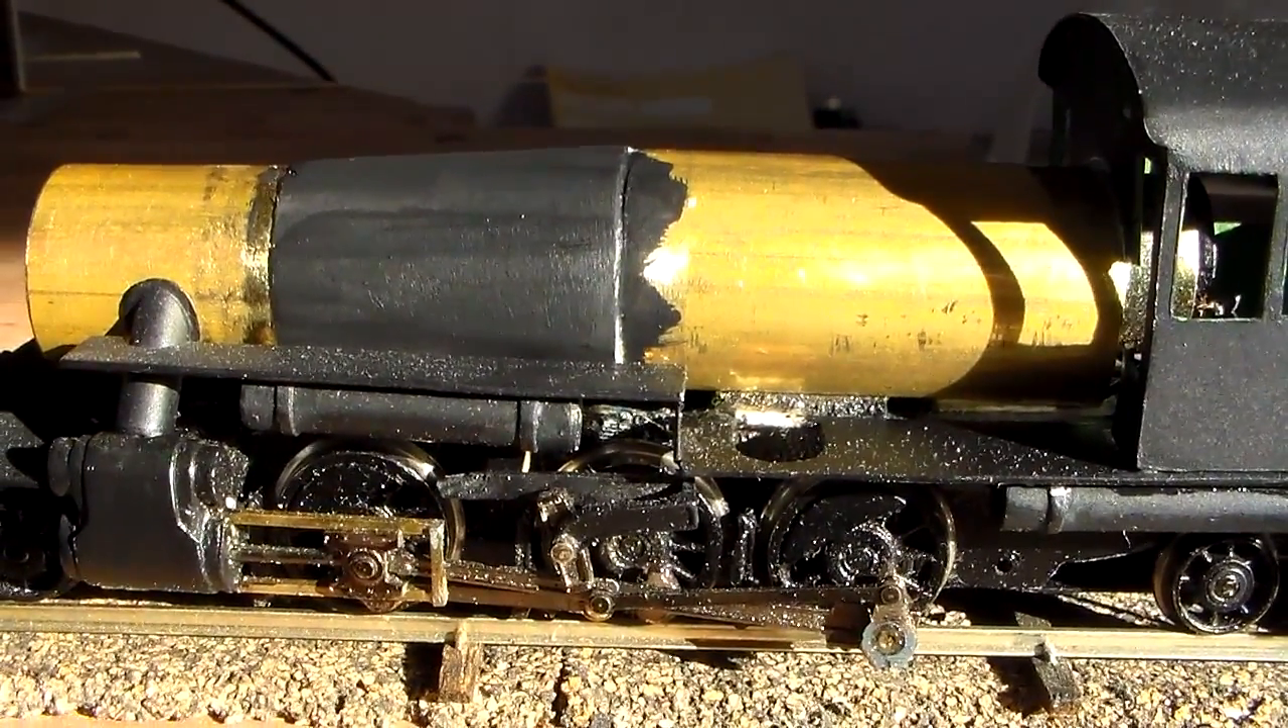That smoke box the taper section and the firebox have been joined and I've painted the taper.